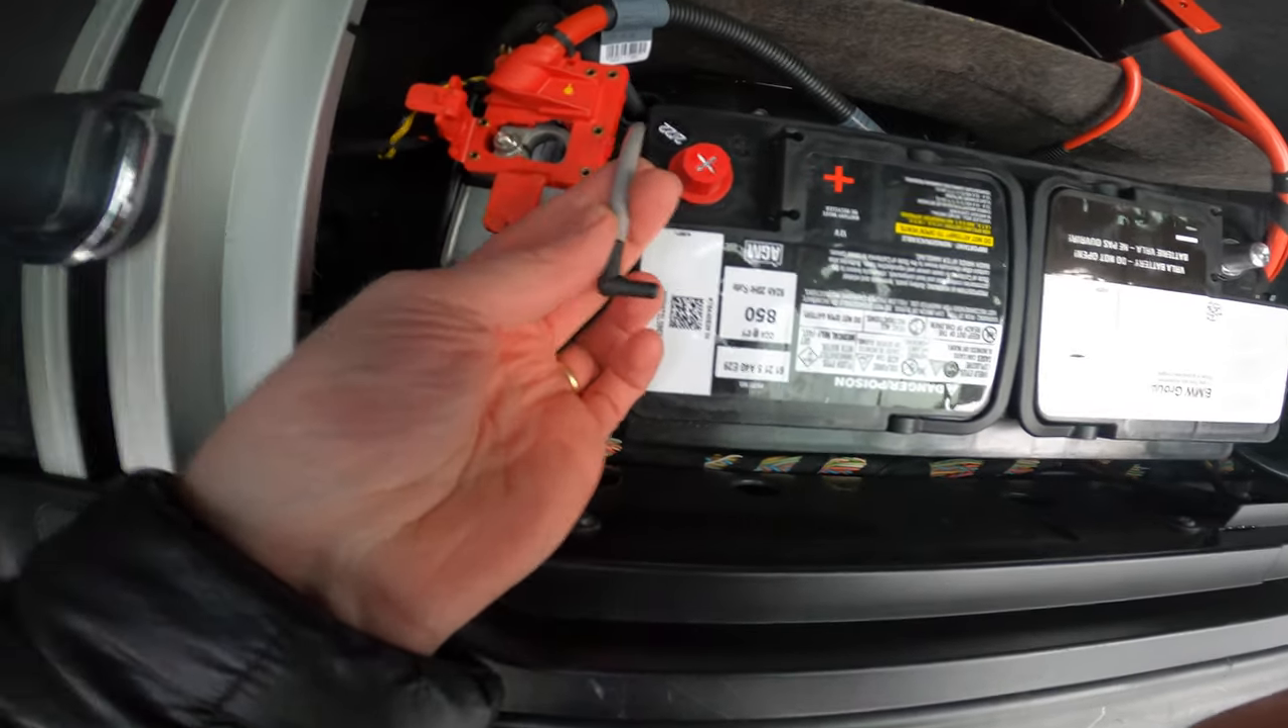Here's the new battery slid into place.